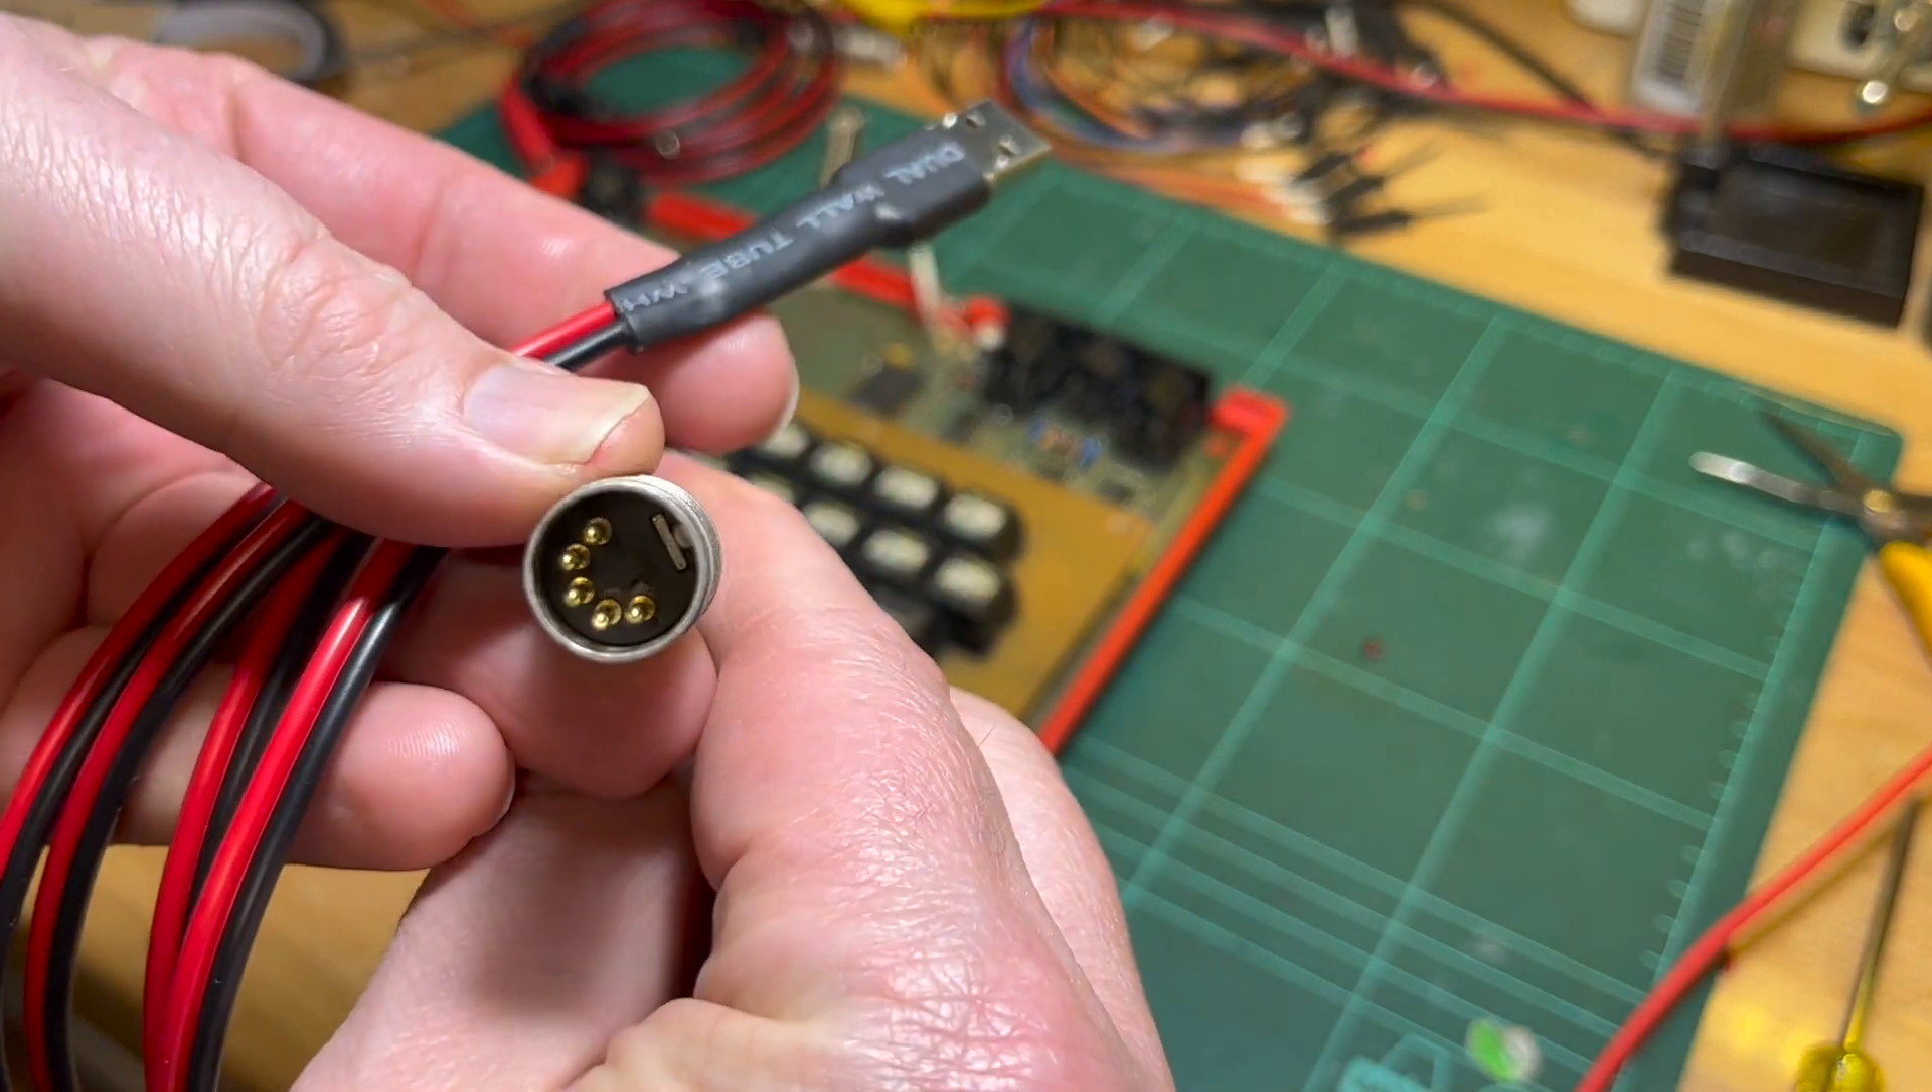So here's the end result uh got my usb on one end which I think turned out quite well and I've got my uh din plug on the other so that's all ready to go.